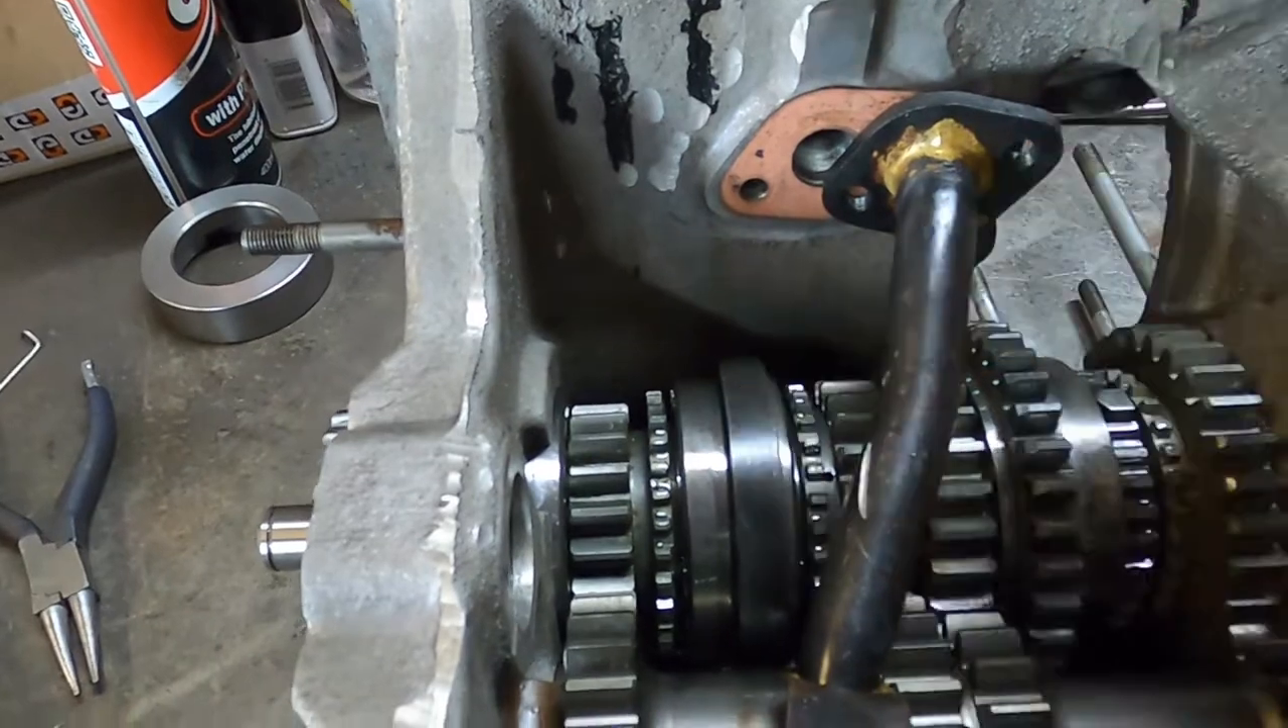I haven't got the pickup pipe bolted in yet.